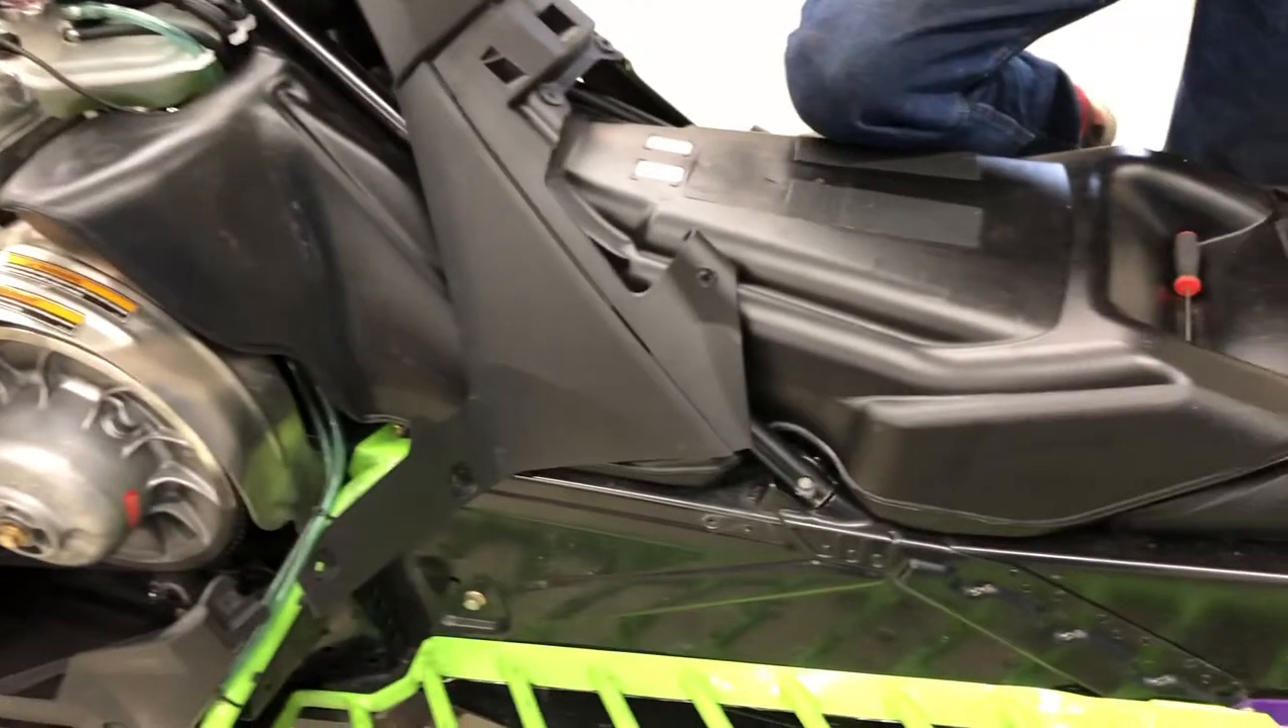We already got the seat off.